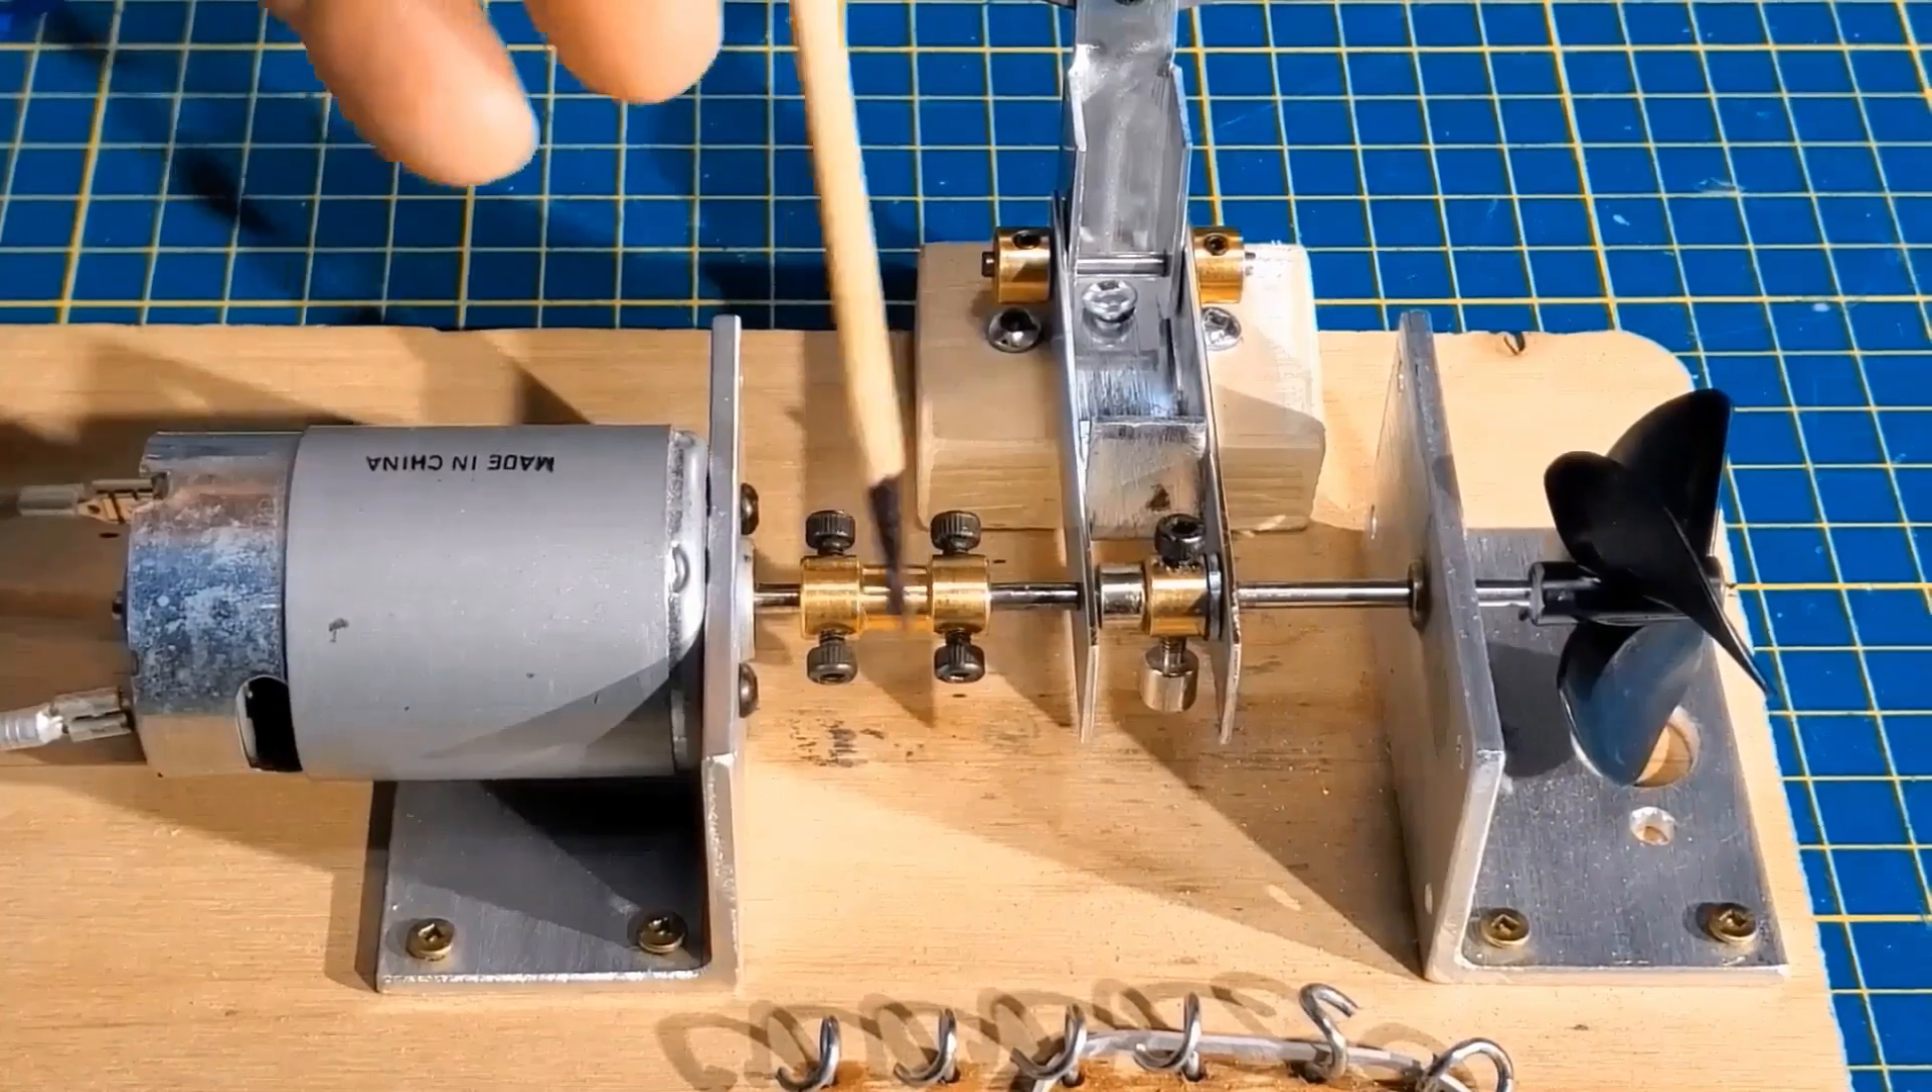On the end of the shaft I've pressed on a standard nylon prop.